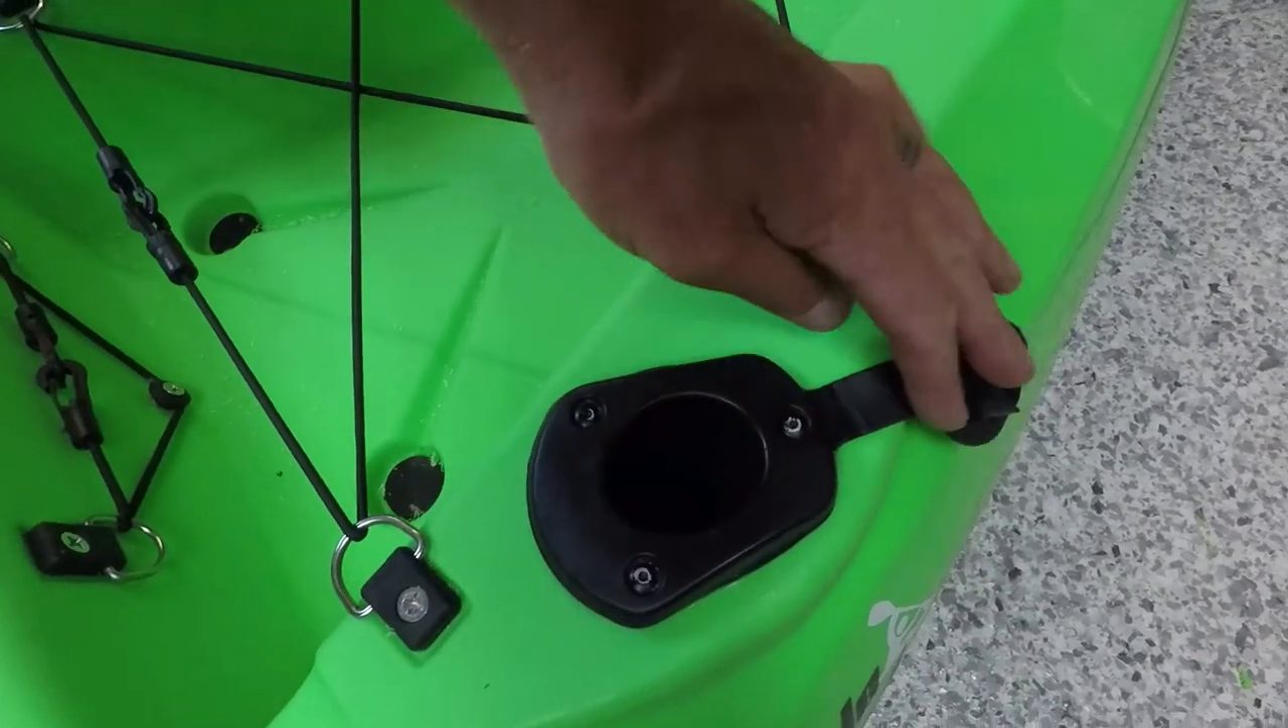And there we have it one fully installed rod holder.